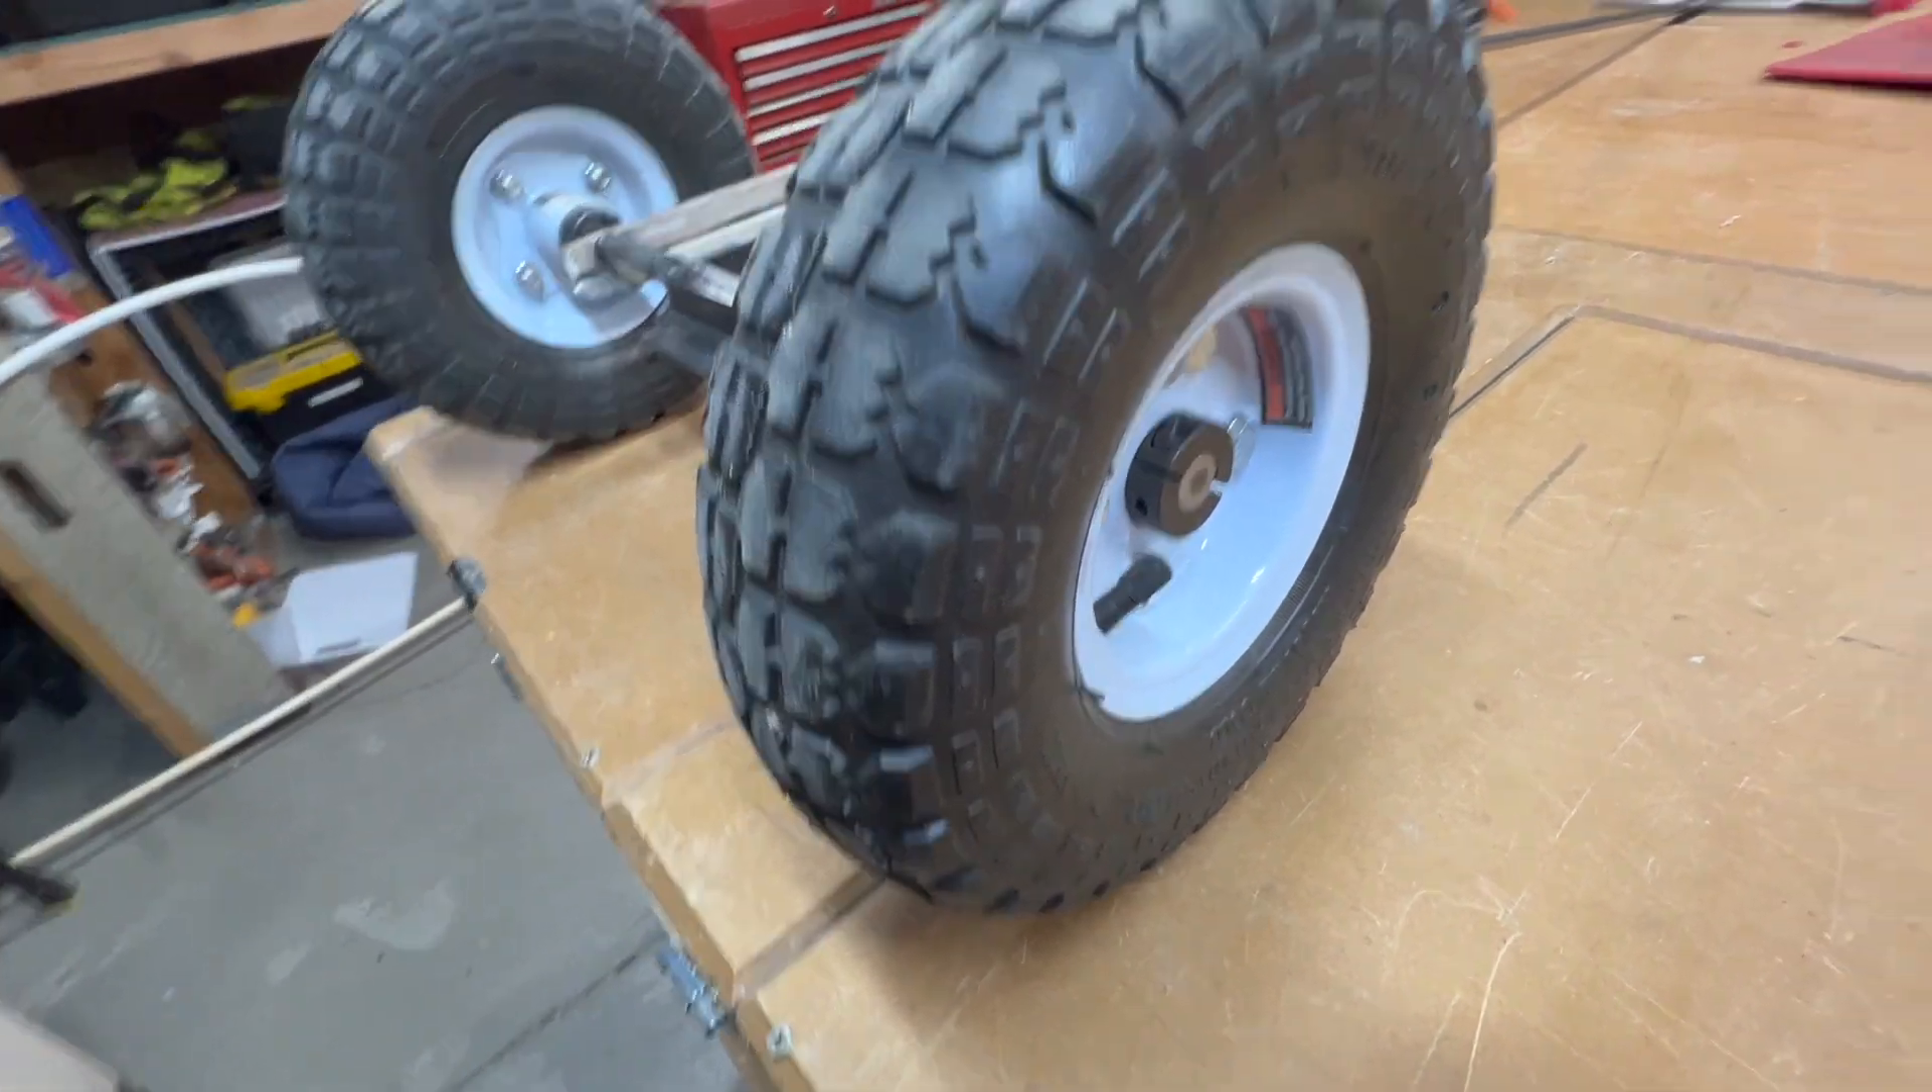You see the wheels here are installed on this one with the five eight inch collars on both sides that lock the wheel into position.